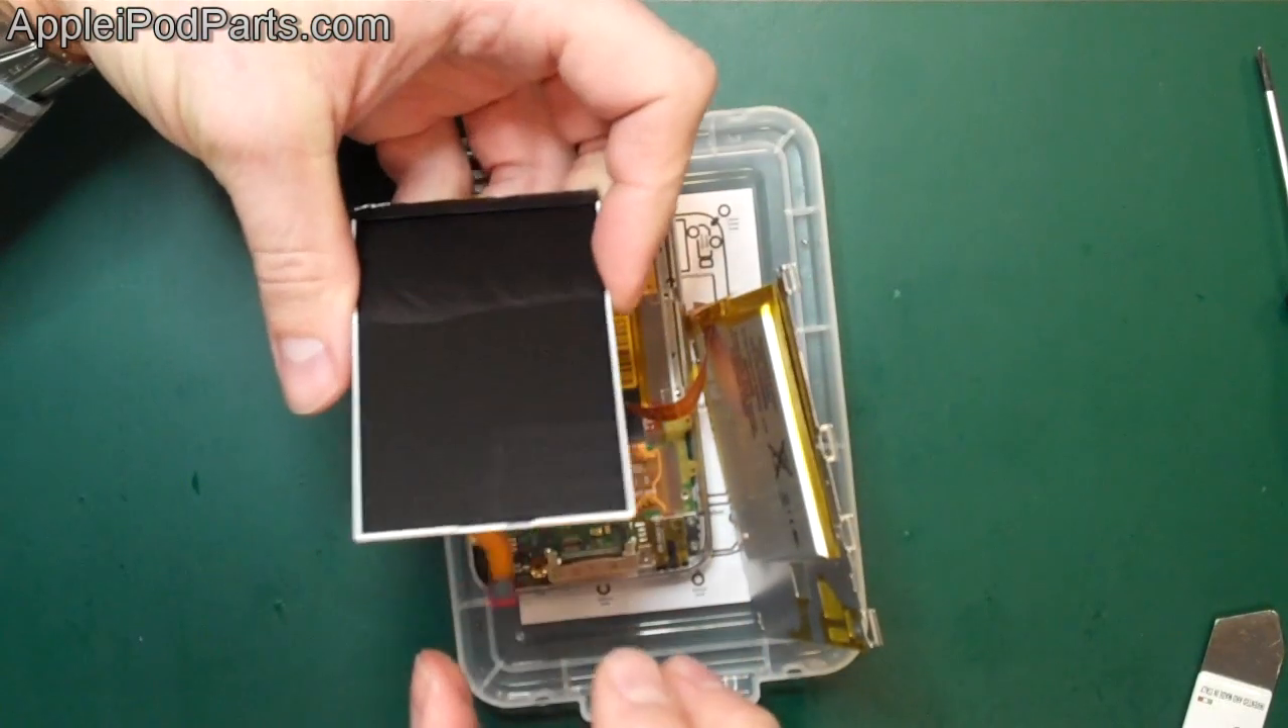There's the LCD screen all disconnected.